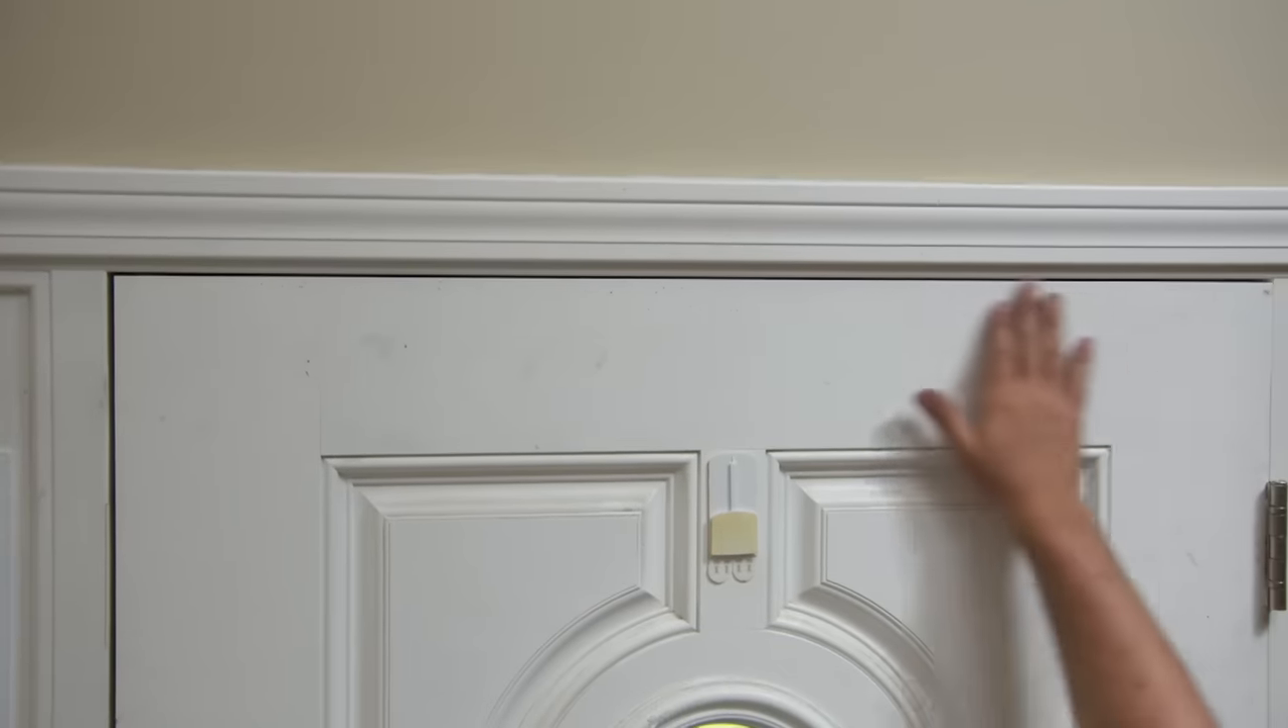All right, let's close the door and let's check the reveal around the sides, see how it looks. Looks pretty good across the top.